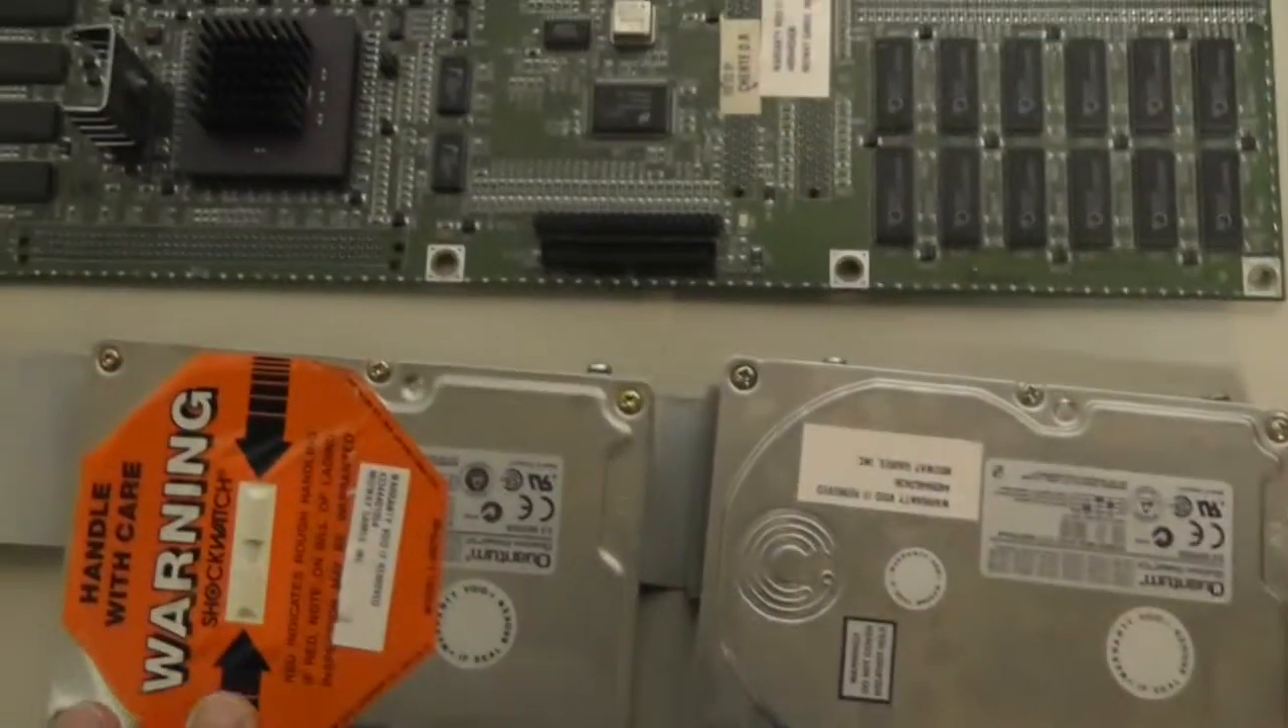I don't have the hard drives connected at this time.